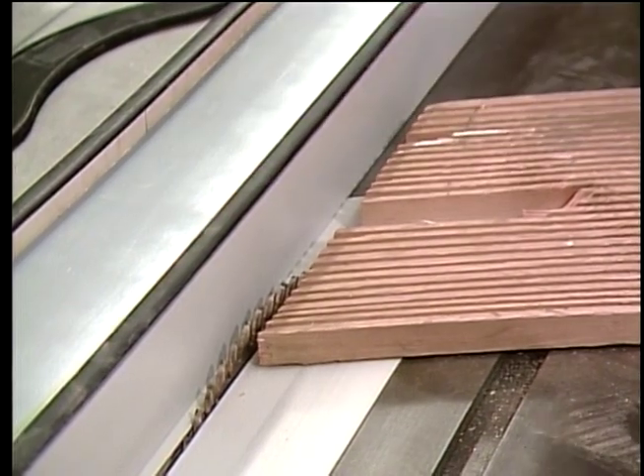Now I've installed another feather board here at my table saw.